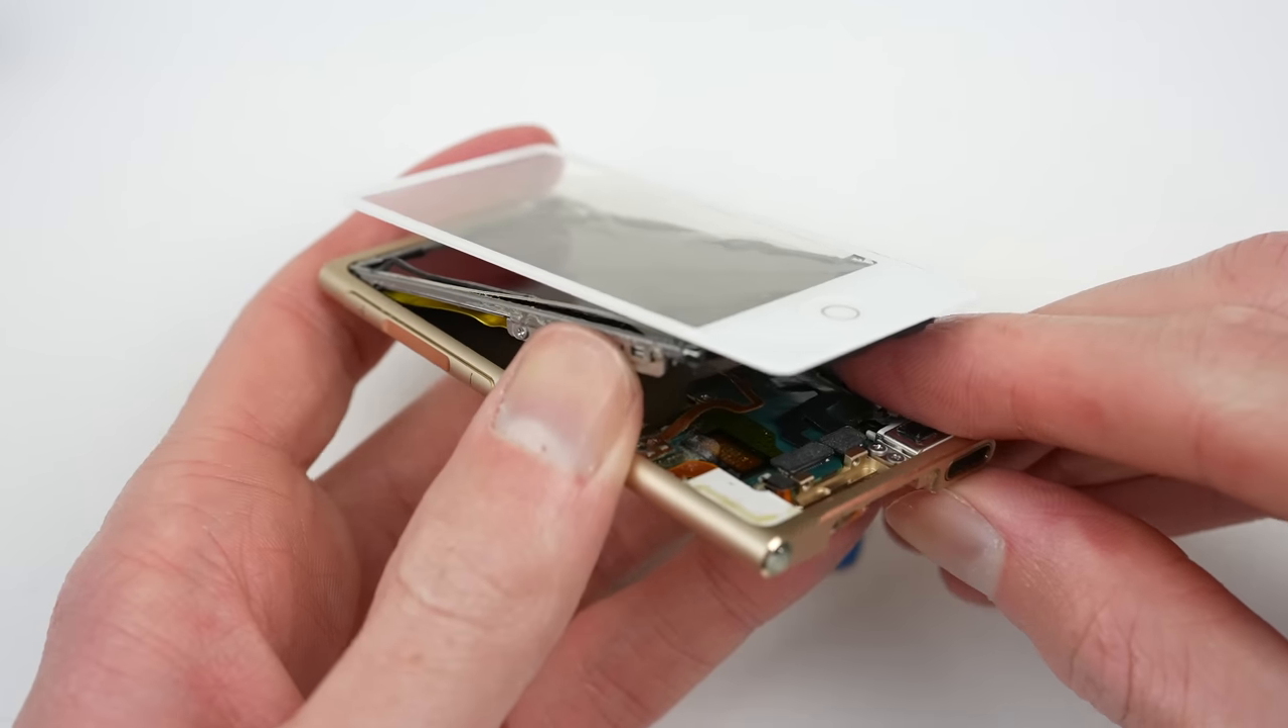After finally getting the right side unlatched, the display can be hinged upward.